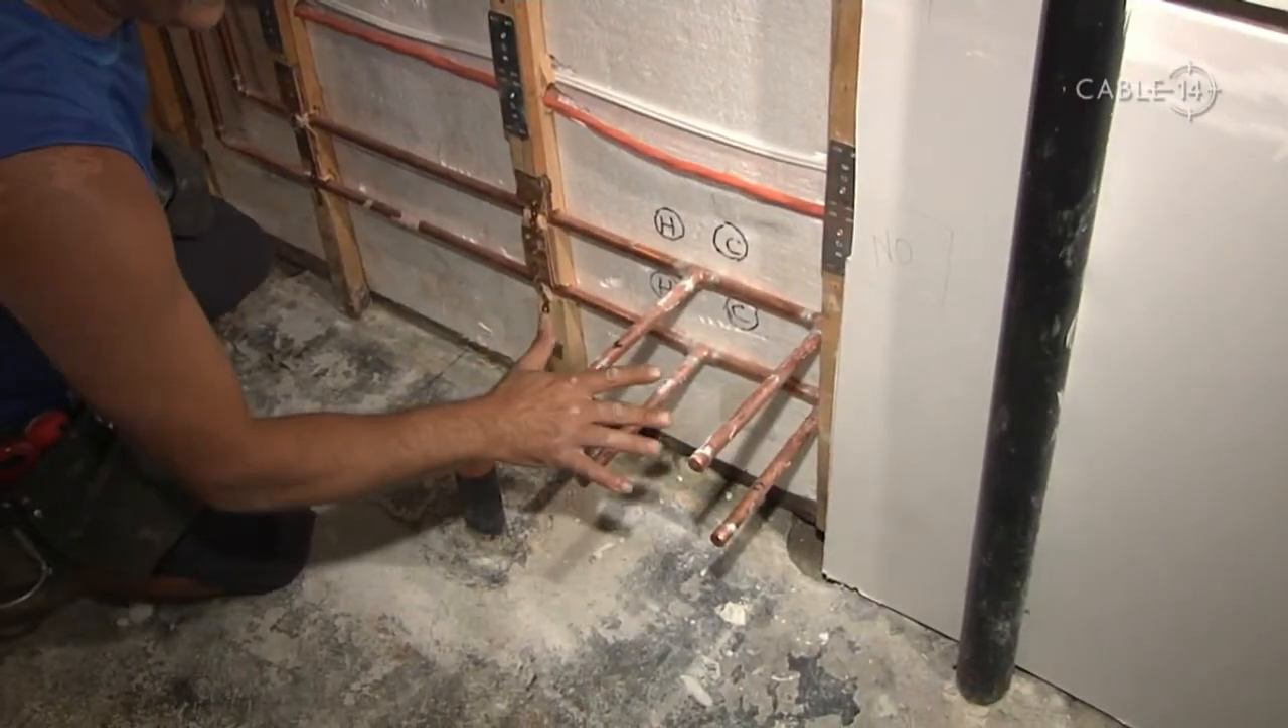We've tied in up here, we've brought in brand new copper all the way across, and we have four rough ins or stub outs.